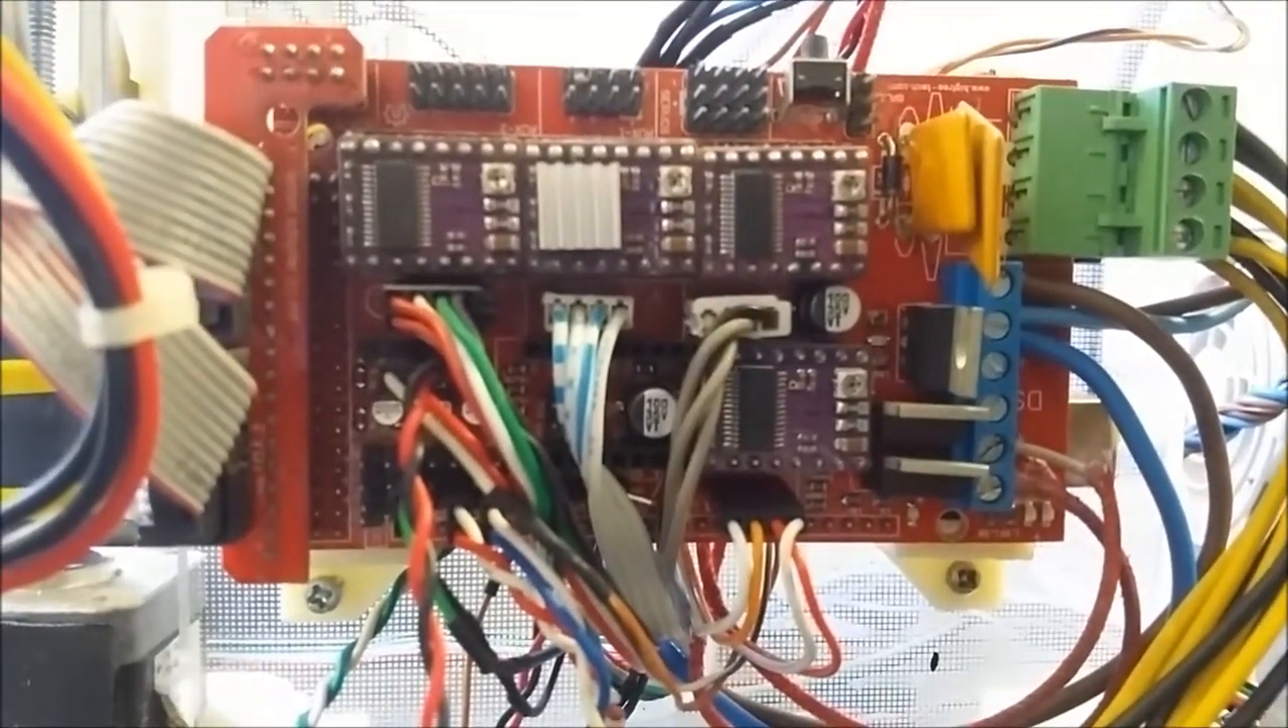This is the complete ramps board with everything connected to it.